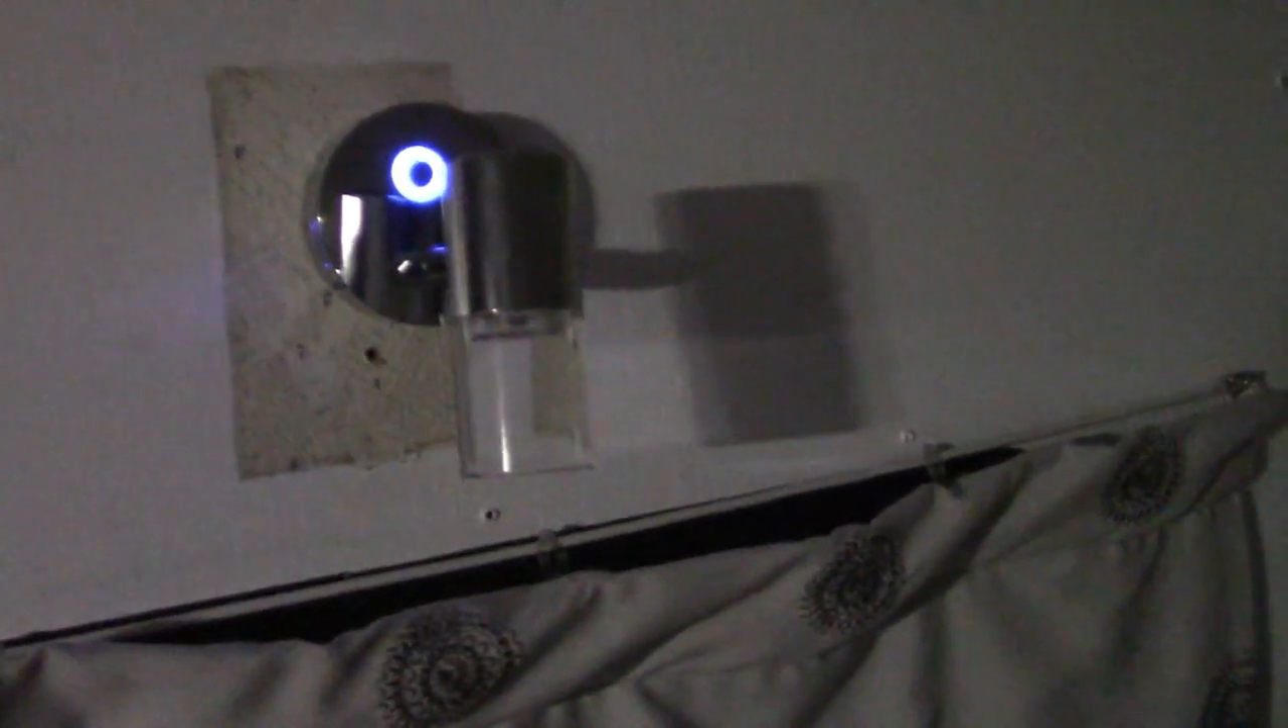There is the light all hooked up and I'm going to show you how it works.